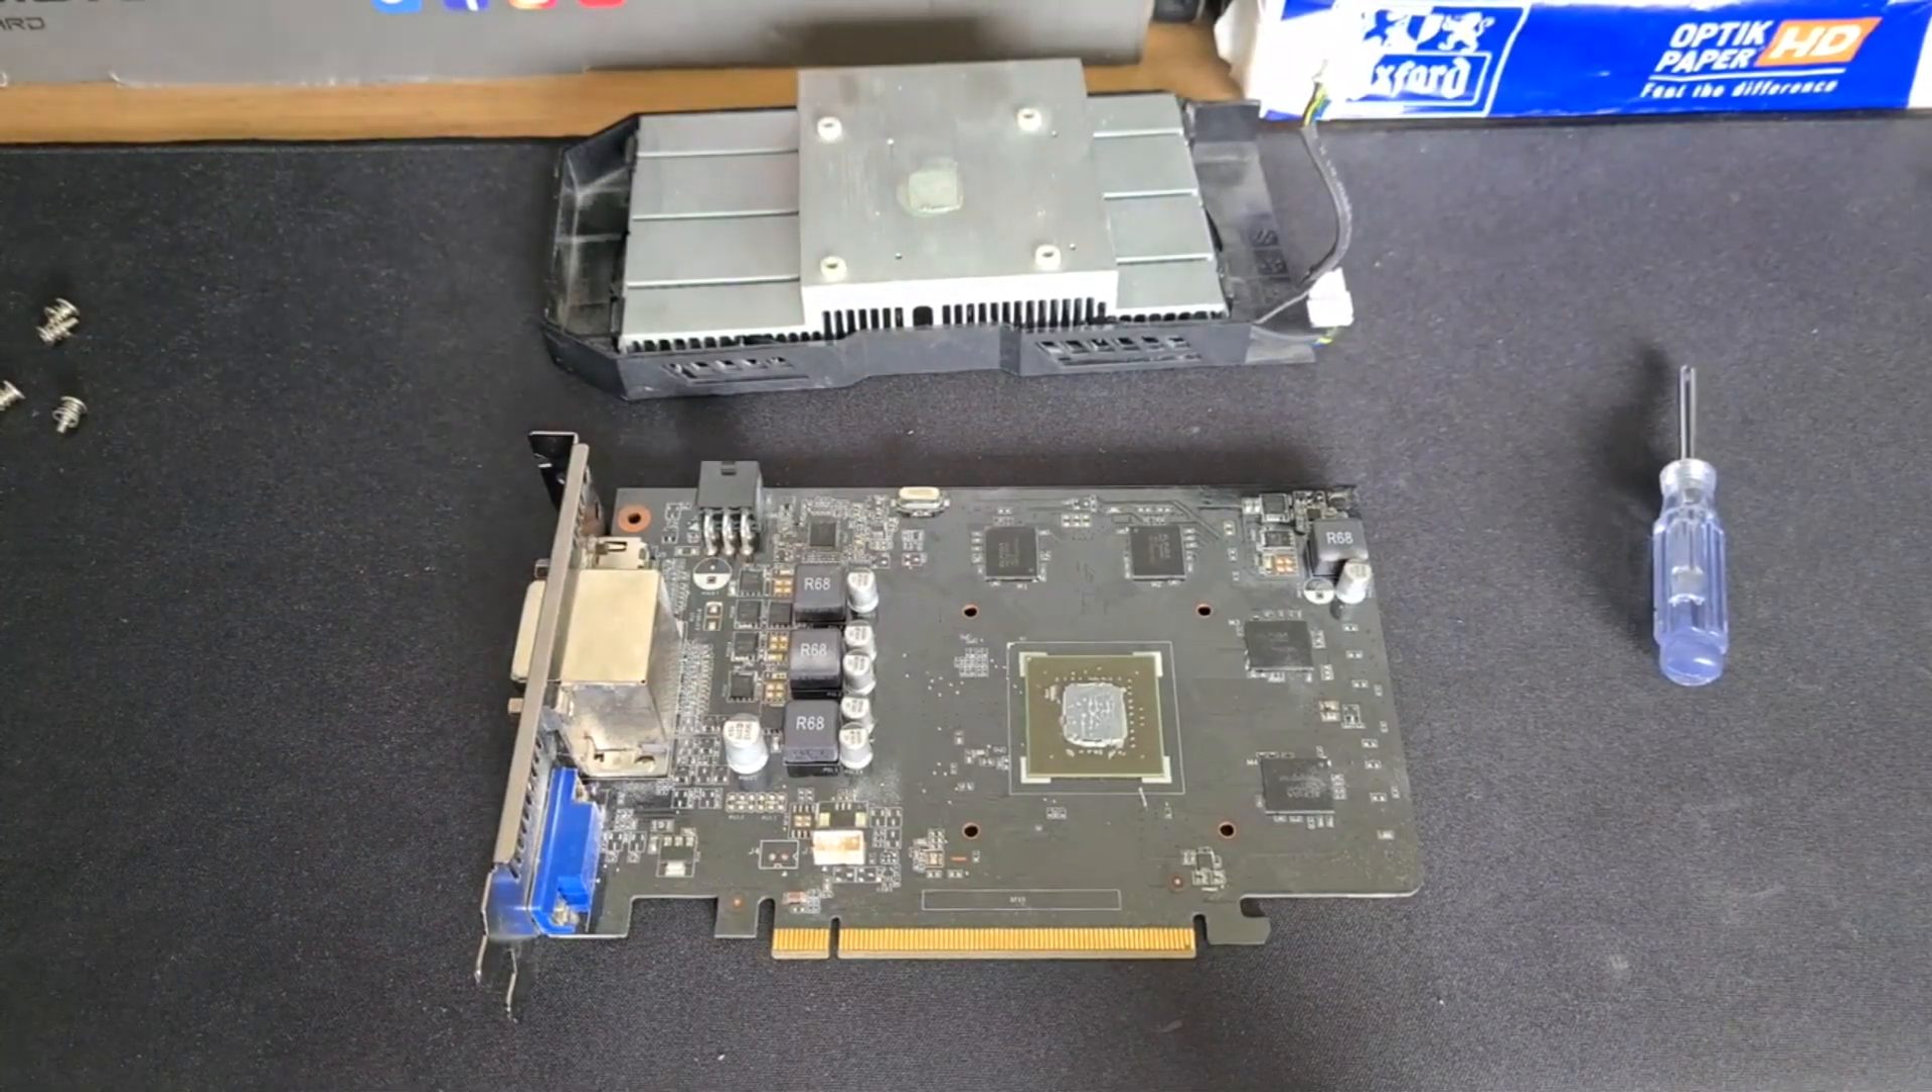And there we go, now we have the actual hardware separated from the cooling system.